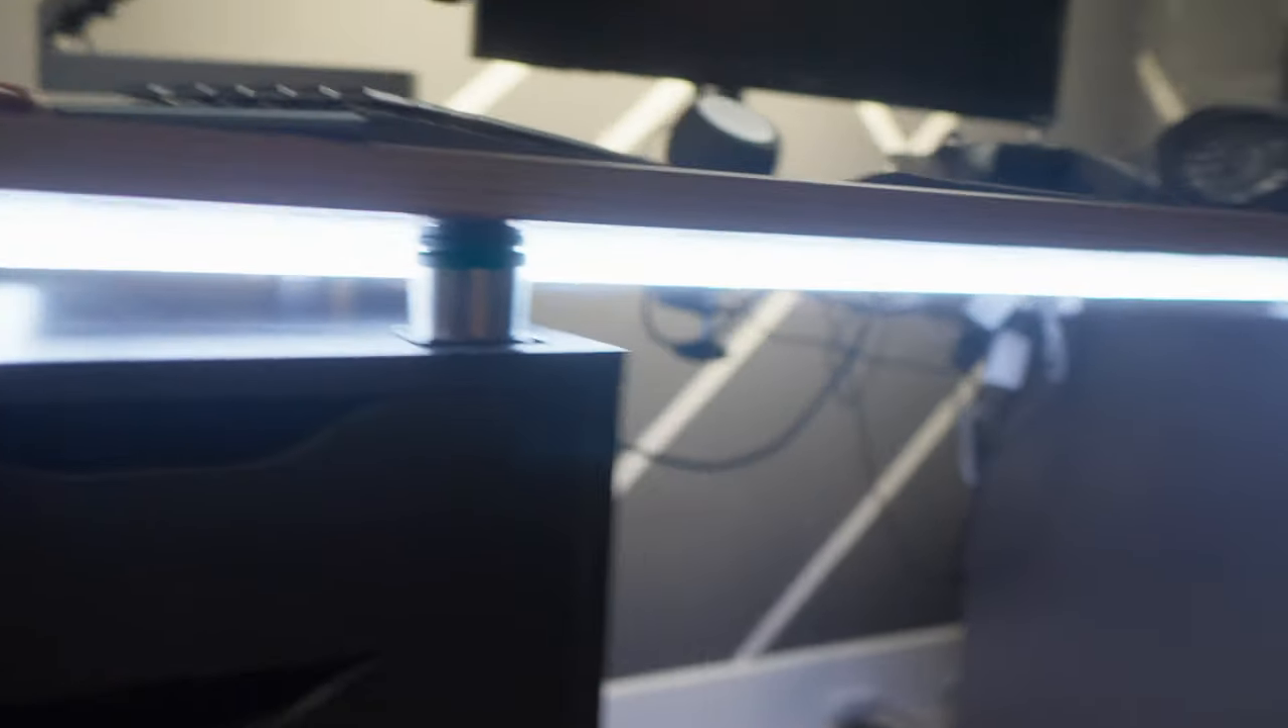The countertop is sitting on these furniture legs that I've got screwed in to the top of the Alex drawers.